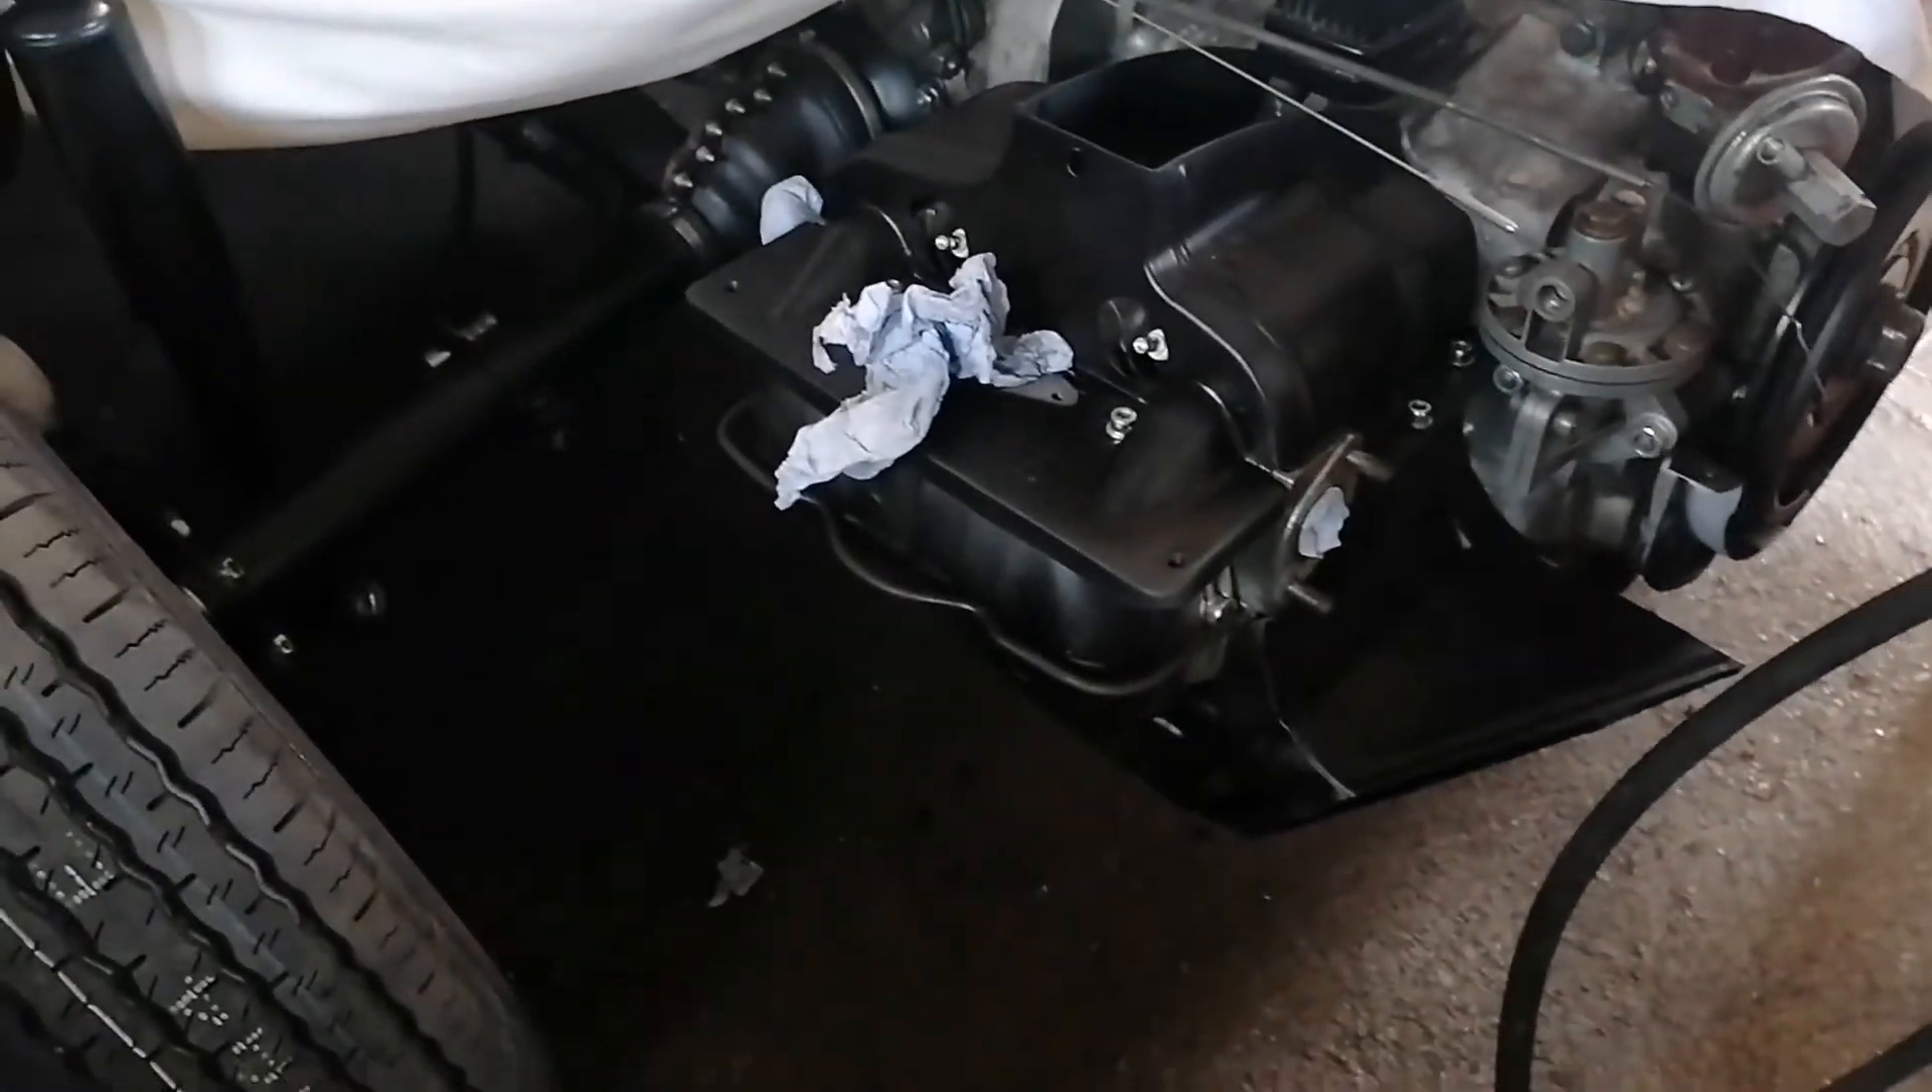Ich habe jetzt eine Seite der Verblechung schon zusammengebaut.